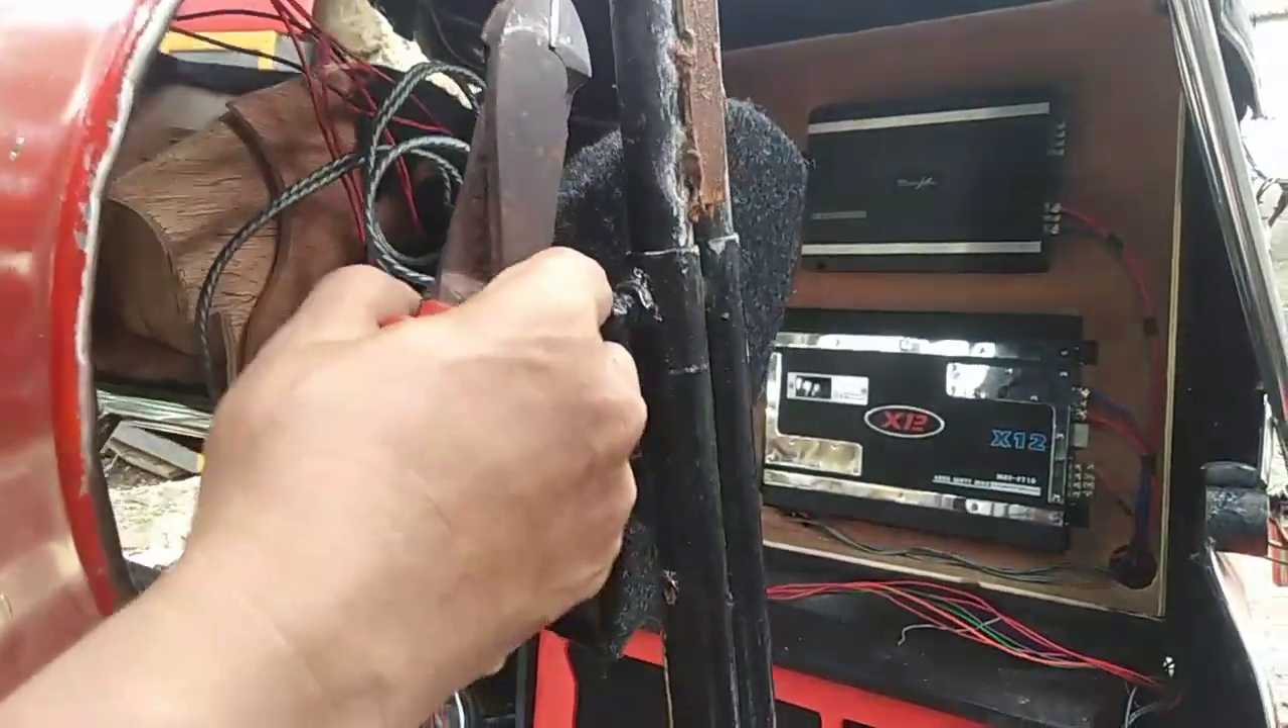Nakakabit na rin yung ating amplifier.